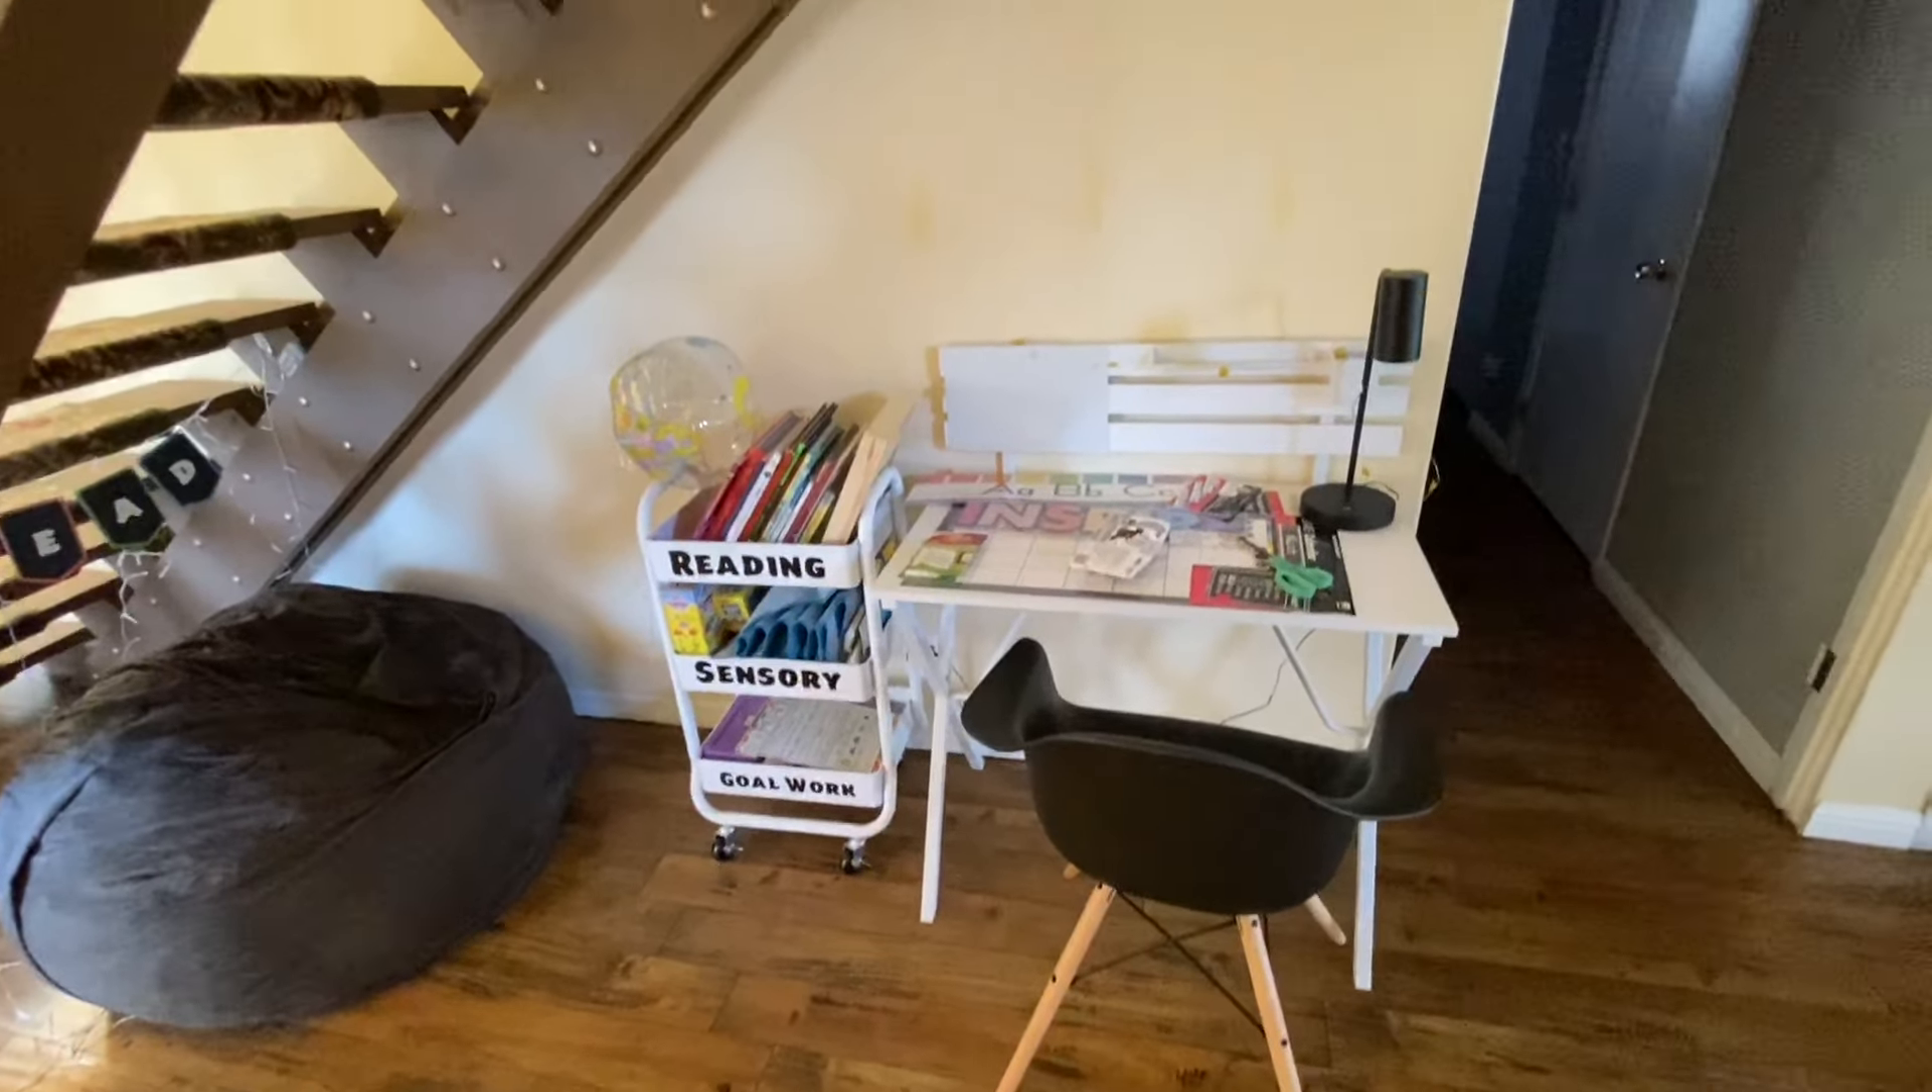Her chair's put together now.